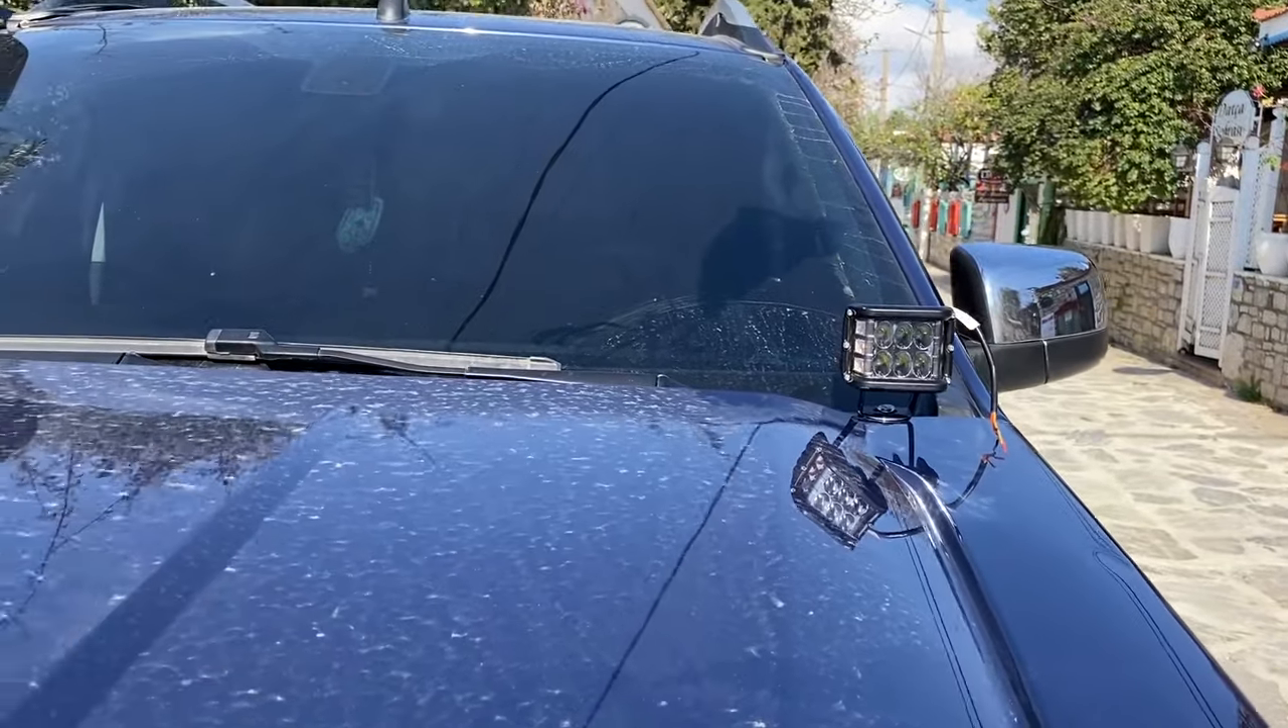Şu anda kaput üstündeki ledleri de taktık. Sadece bağlantıları eksik.